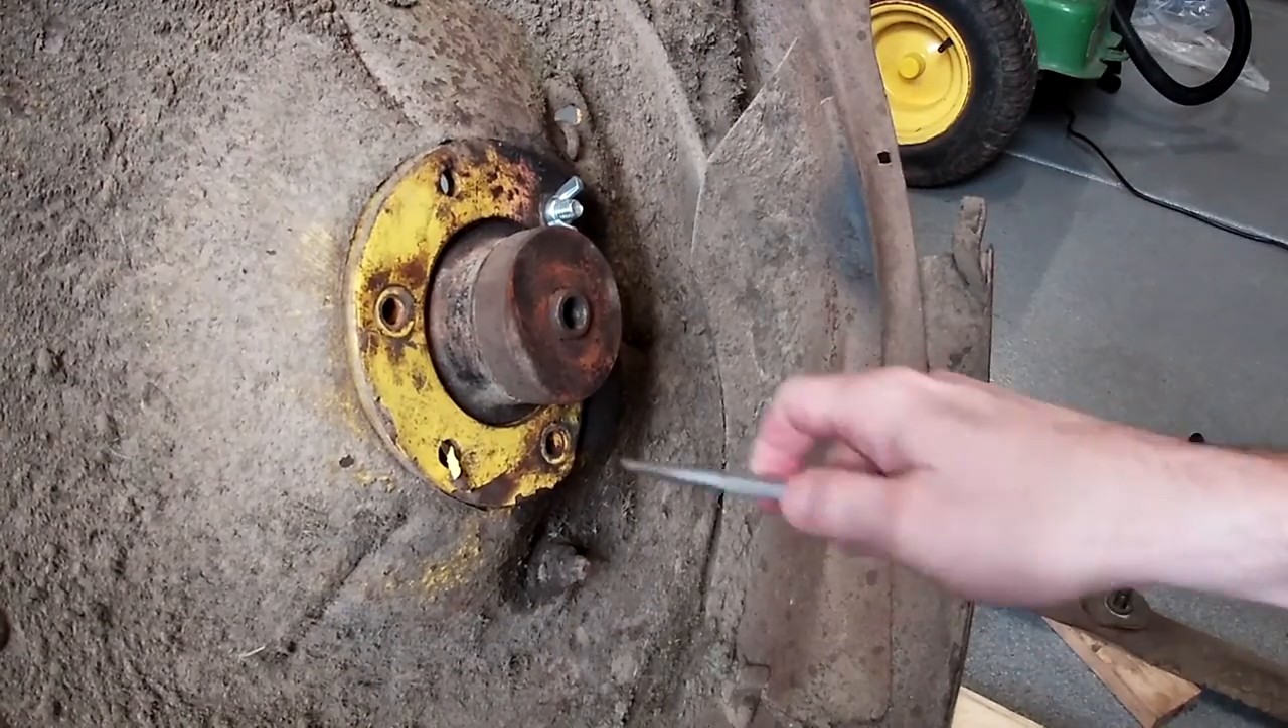Then I put a new carriage bolt with a wing nut on here to keep the hub from falling out once I got everything out.